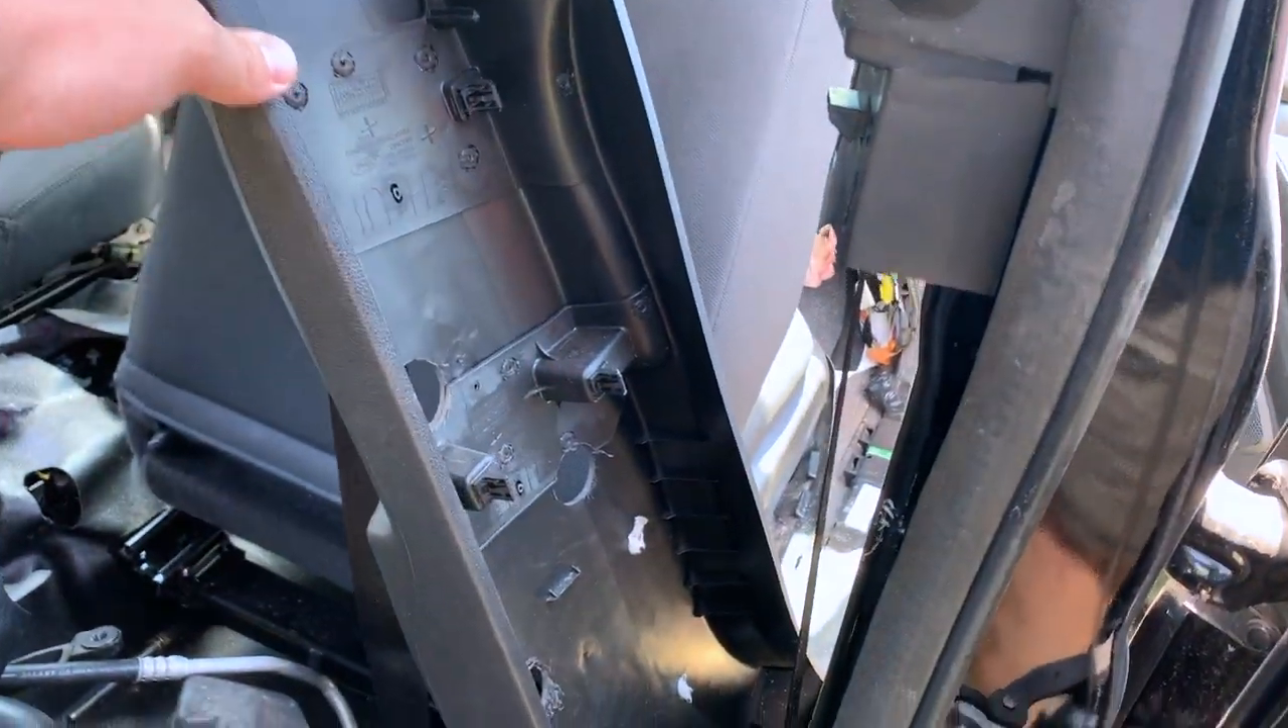This panel is already half removed so there's probably not much left to do there.